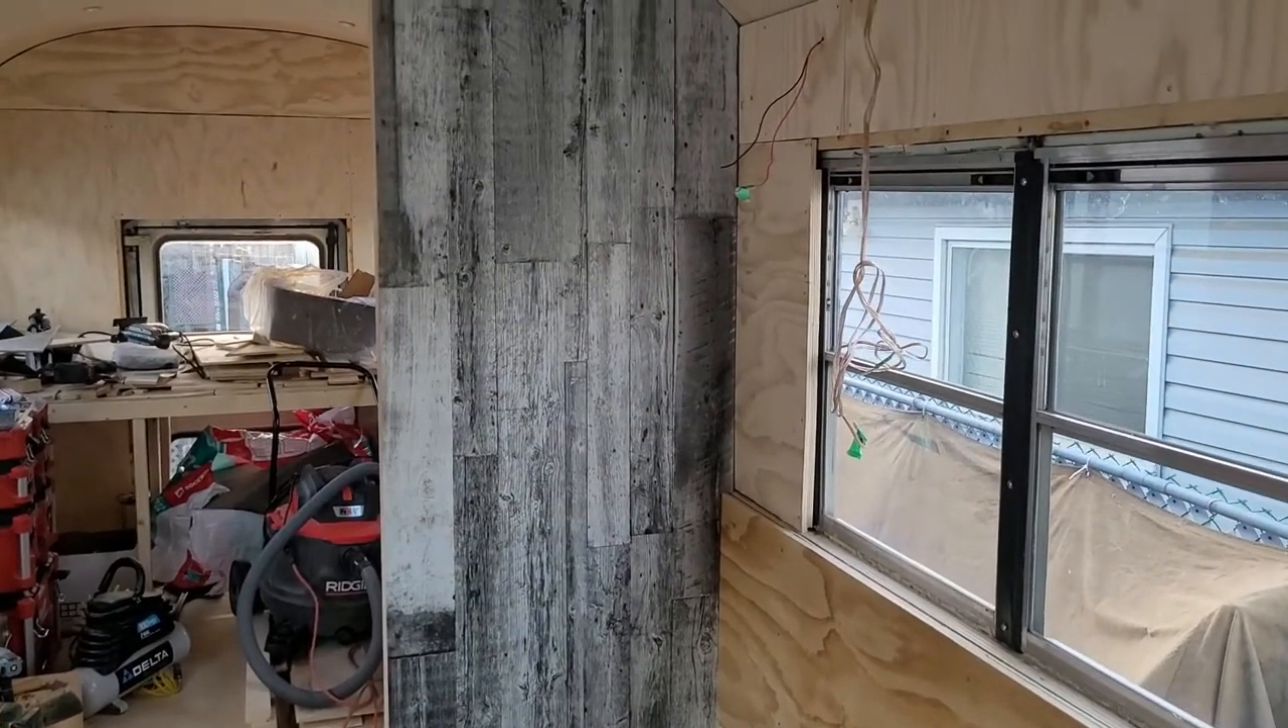We've got this awesome looking wall paneling that we've put up to go beside the kitchen cabinets.